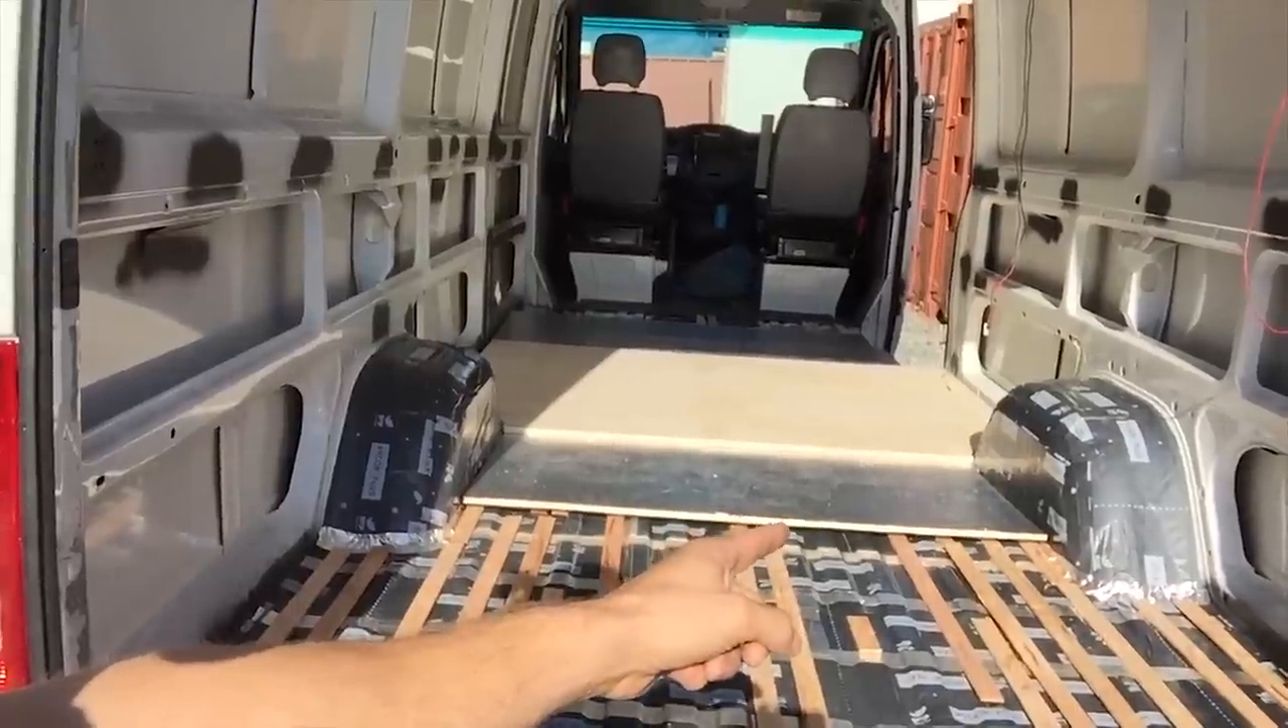Insulation has been cut and now we just need to finish off the rest of these plywood sheets and then we are good to go.